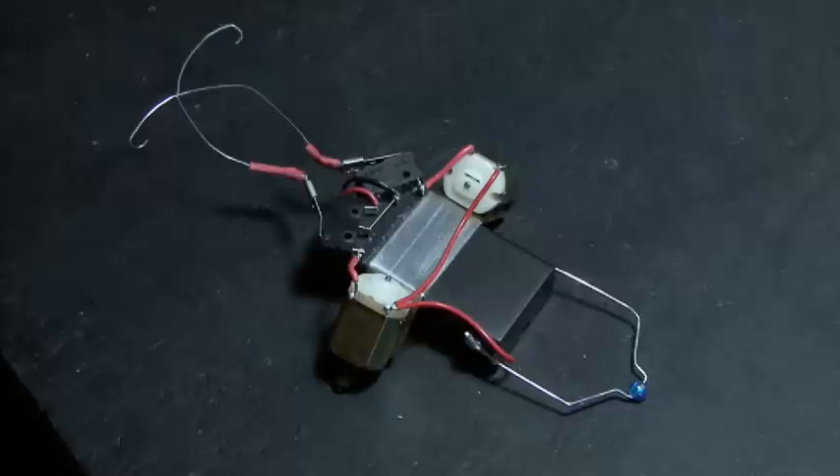After our feelers are attached to our switches, your completed Beetlebot should look like this.